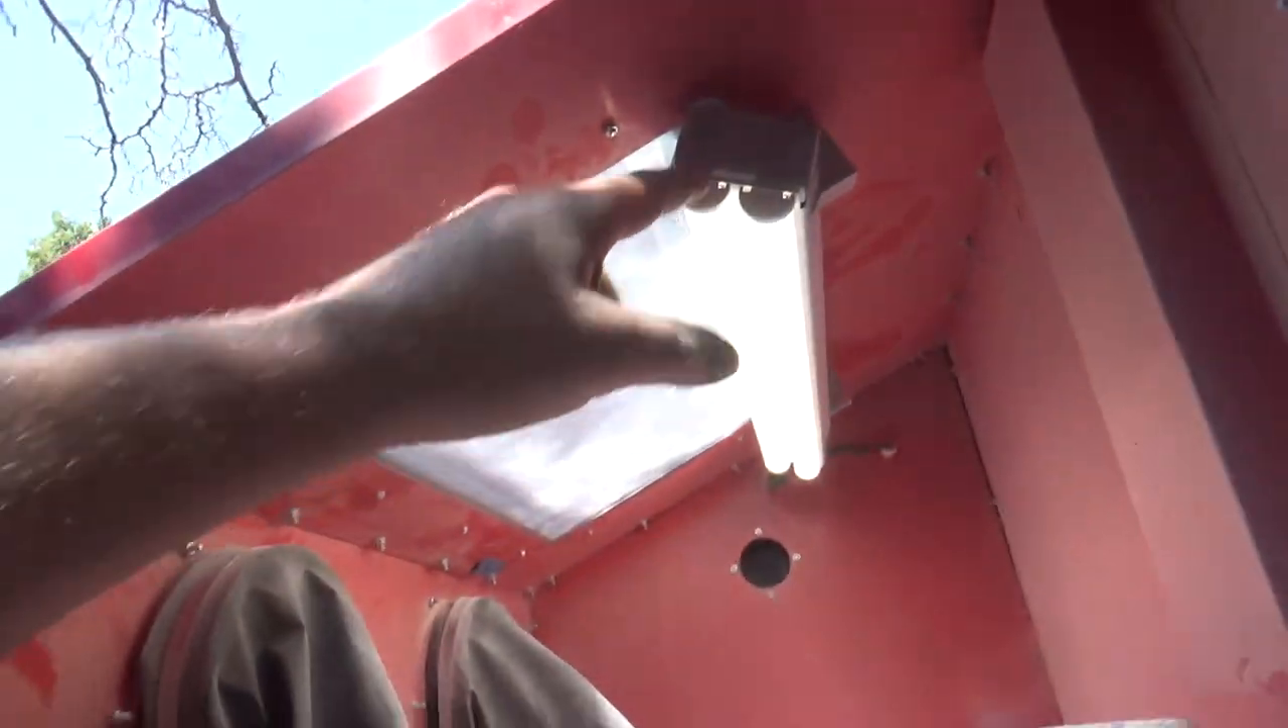There's the fluorescent lights that I added to the top that point right down at my work.